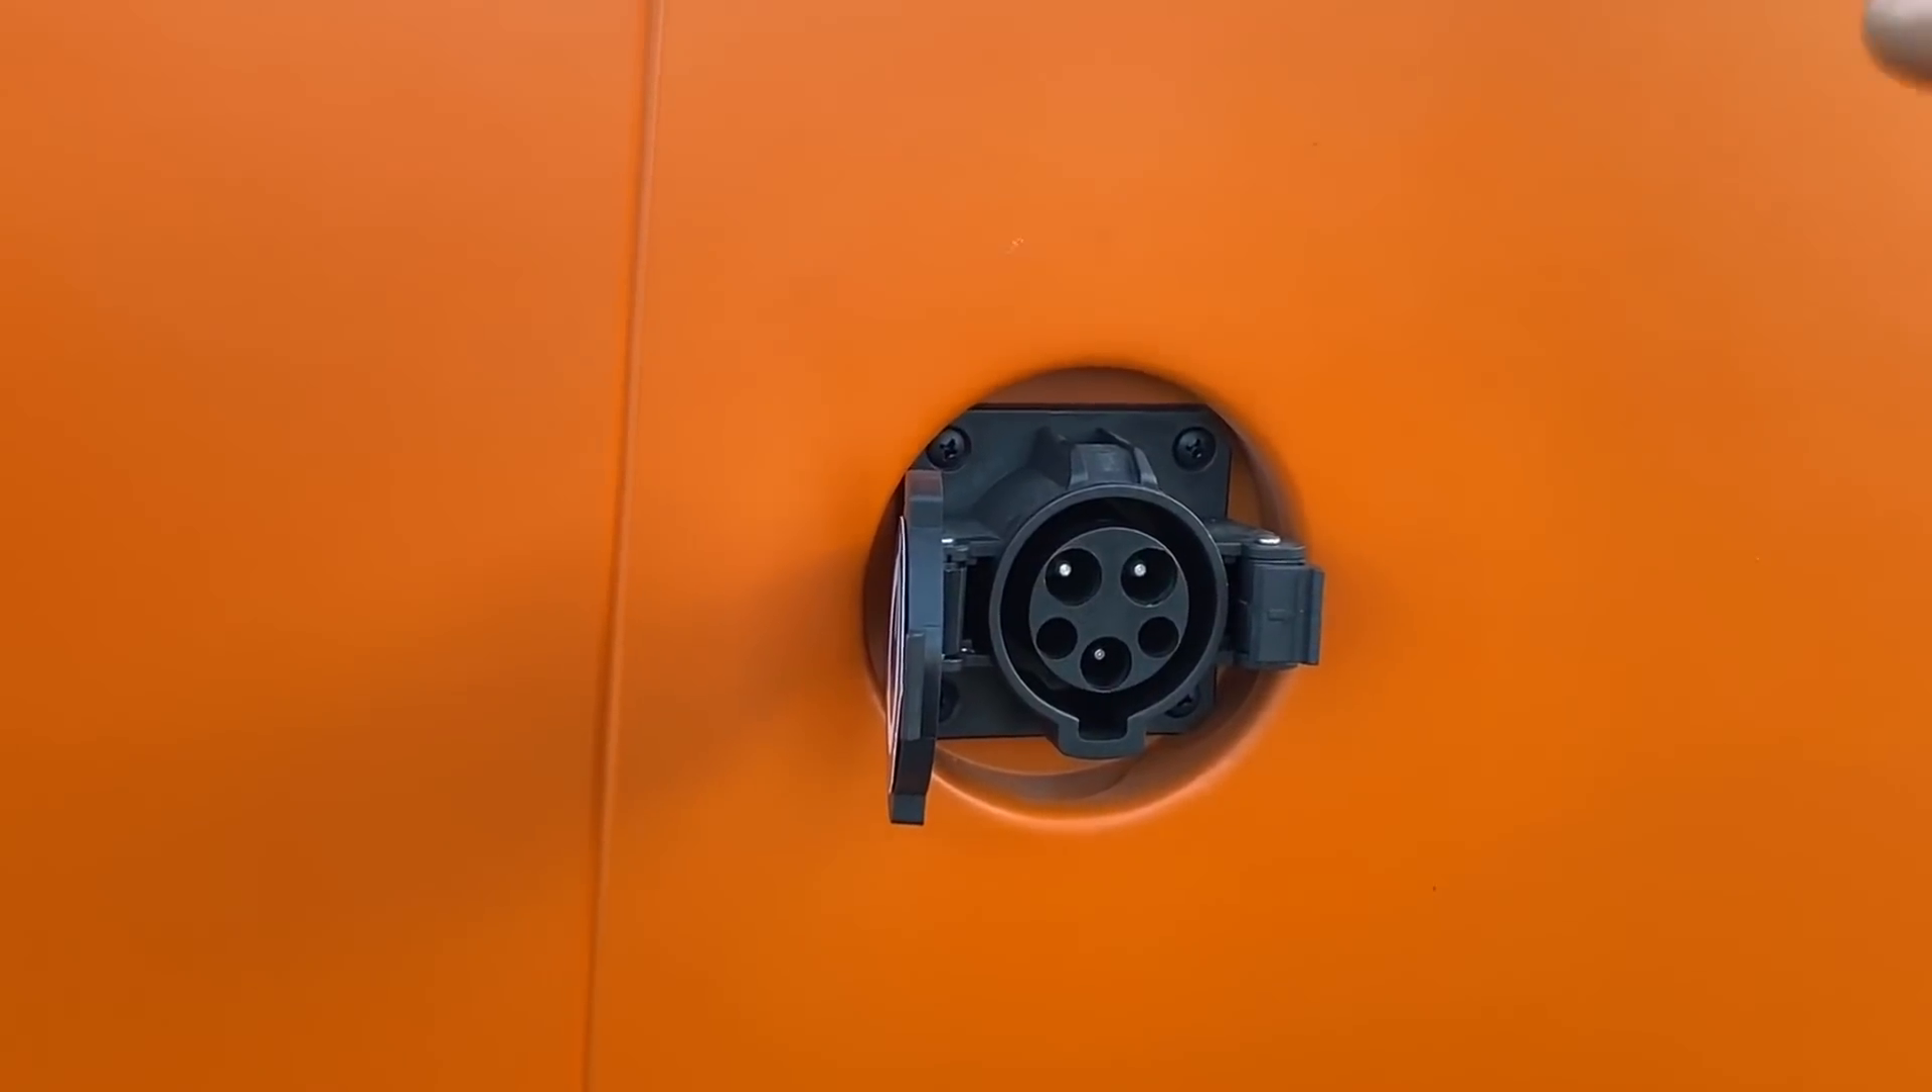The charging port fits perfectly in the recess that was originally provided with the stock filler cap. So what you're seeing here is a J1772 Level 2 charging port. It fits perfectly into the recess where the original gas cap was, and it's protected.